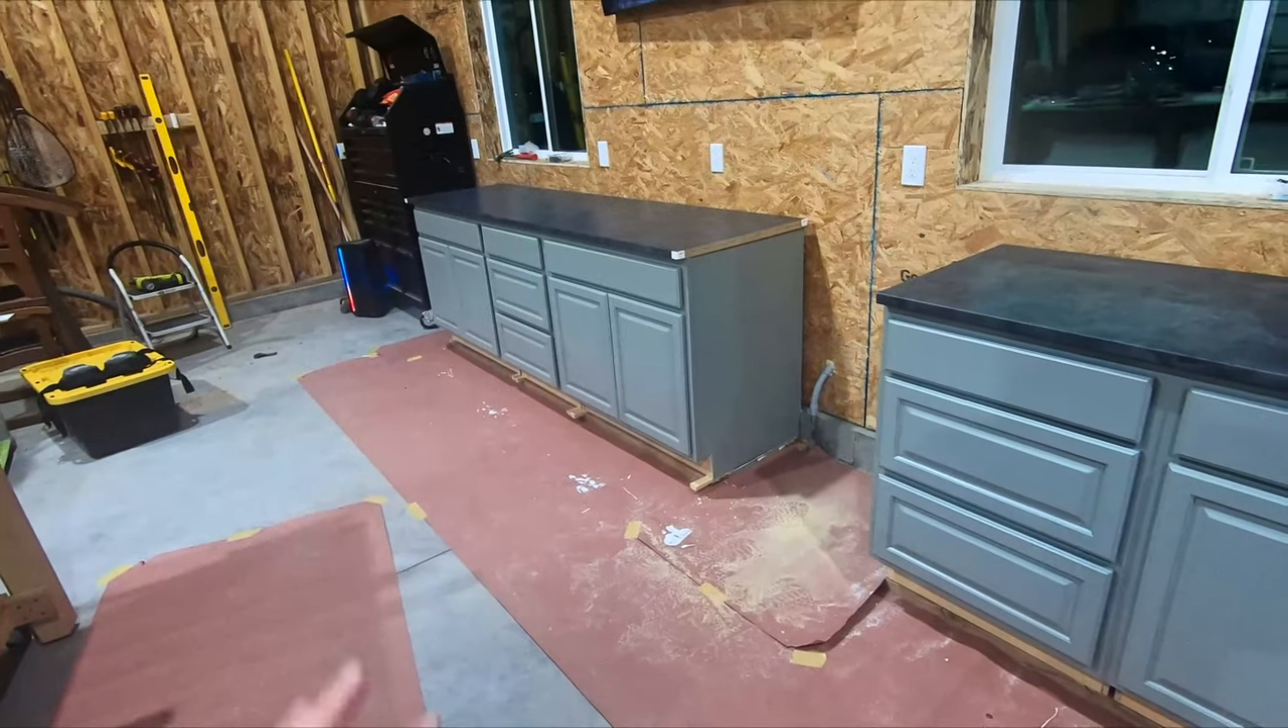All right we got all the drawers and the doors on.